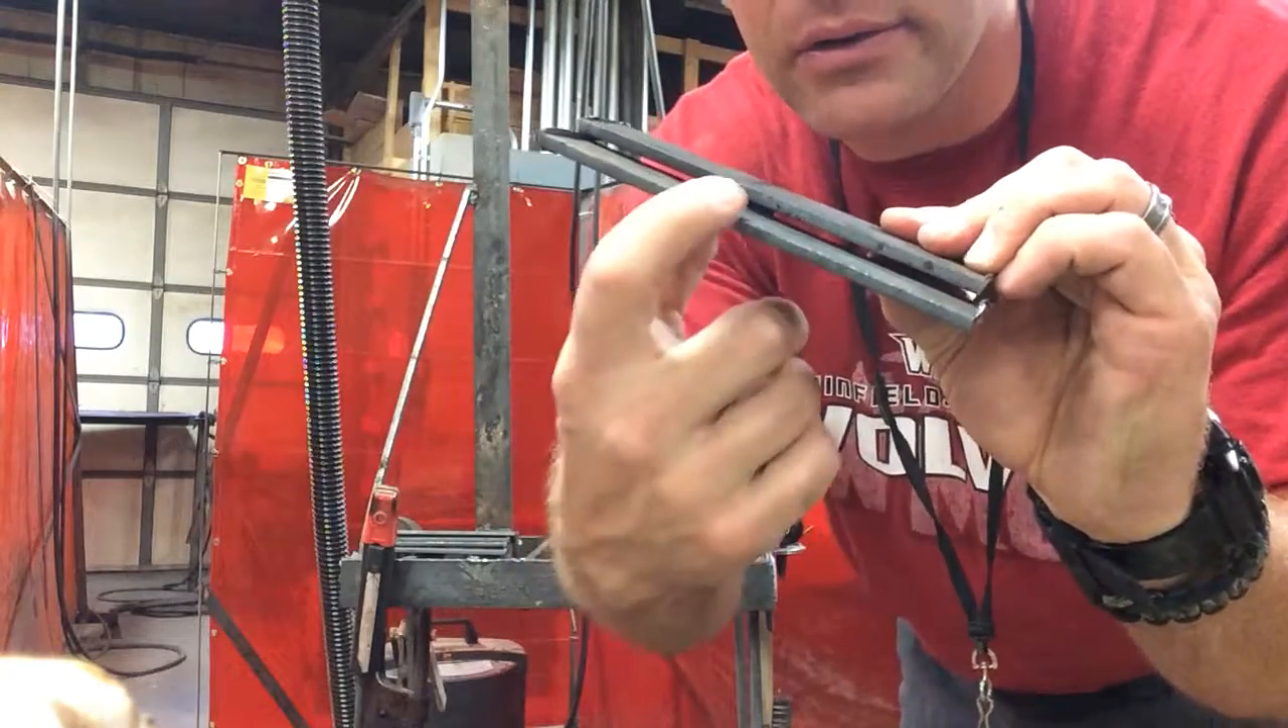So you can see how there's a little gap in there now, and that's not going to produce a good fillet weld.